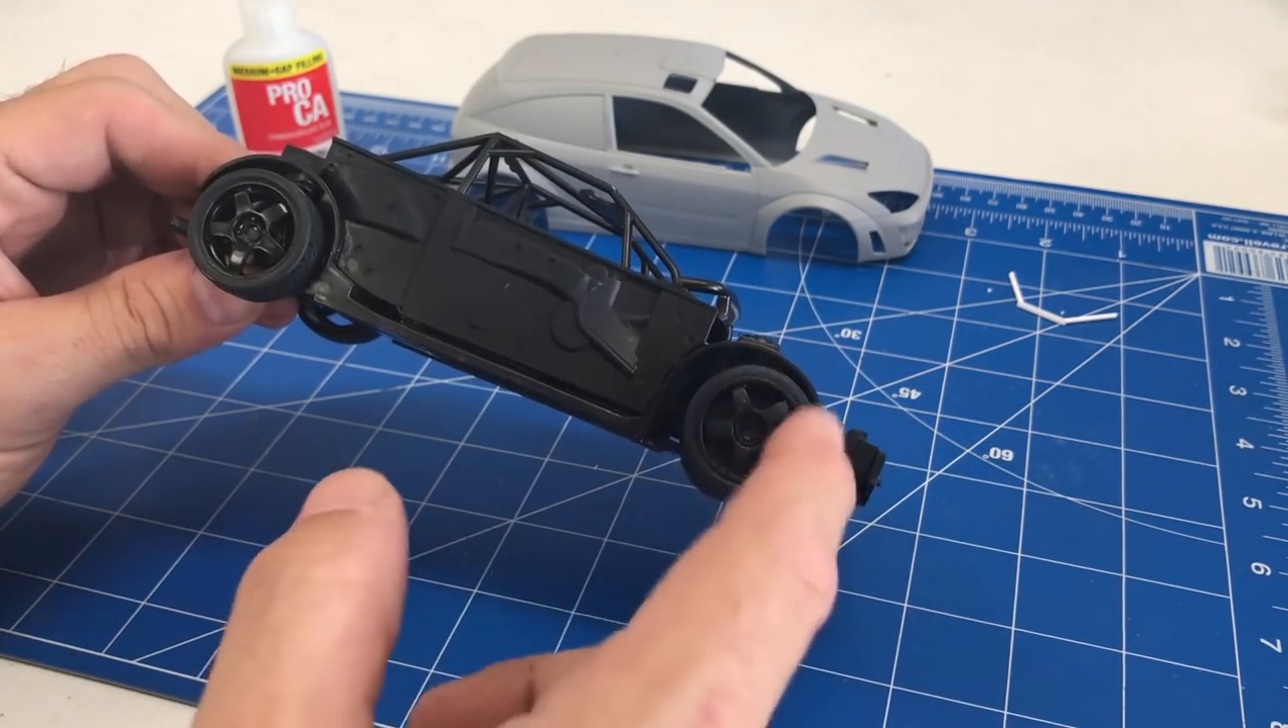We also just temporarily pop the rubber tires on to see how it is.